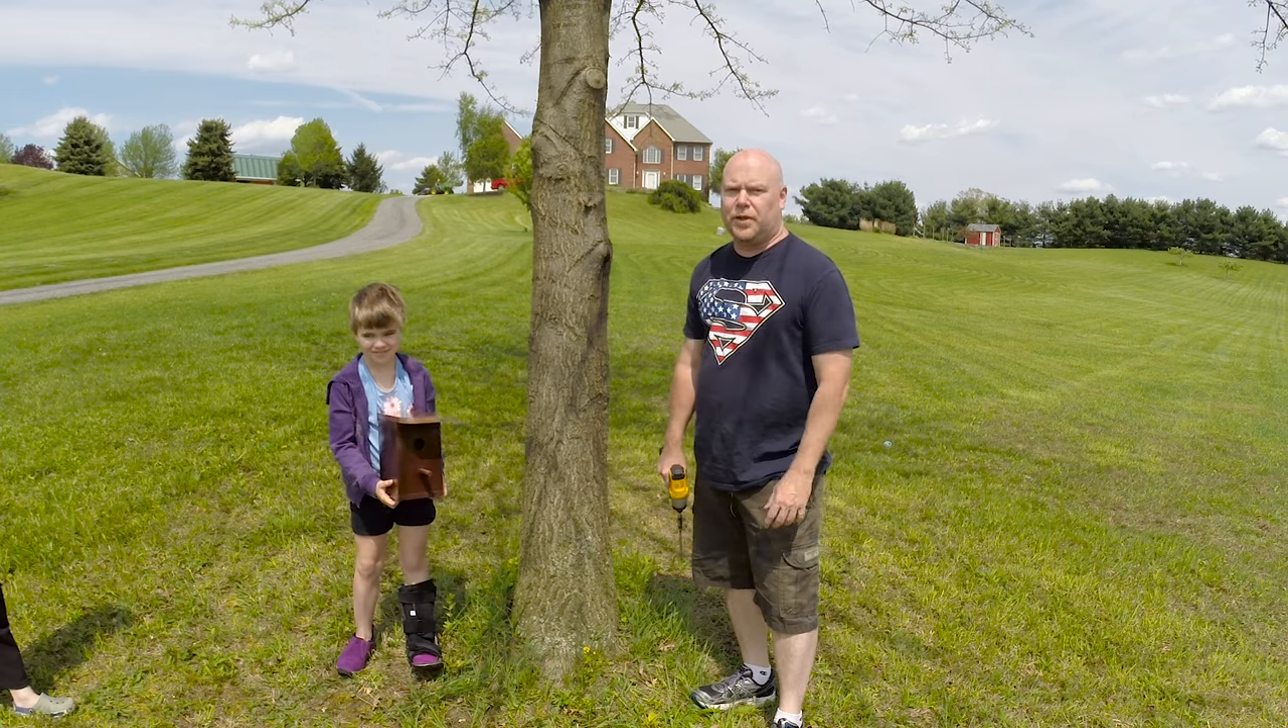Okay, YouTube, a couple of coats of paint, and we have ourselves a birdhouse. All that's left is to attach it to the tree.